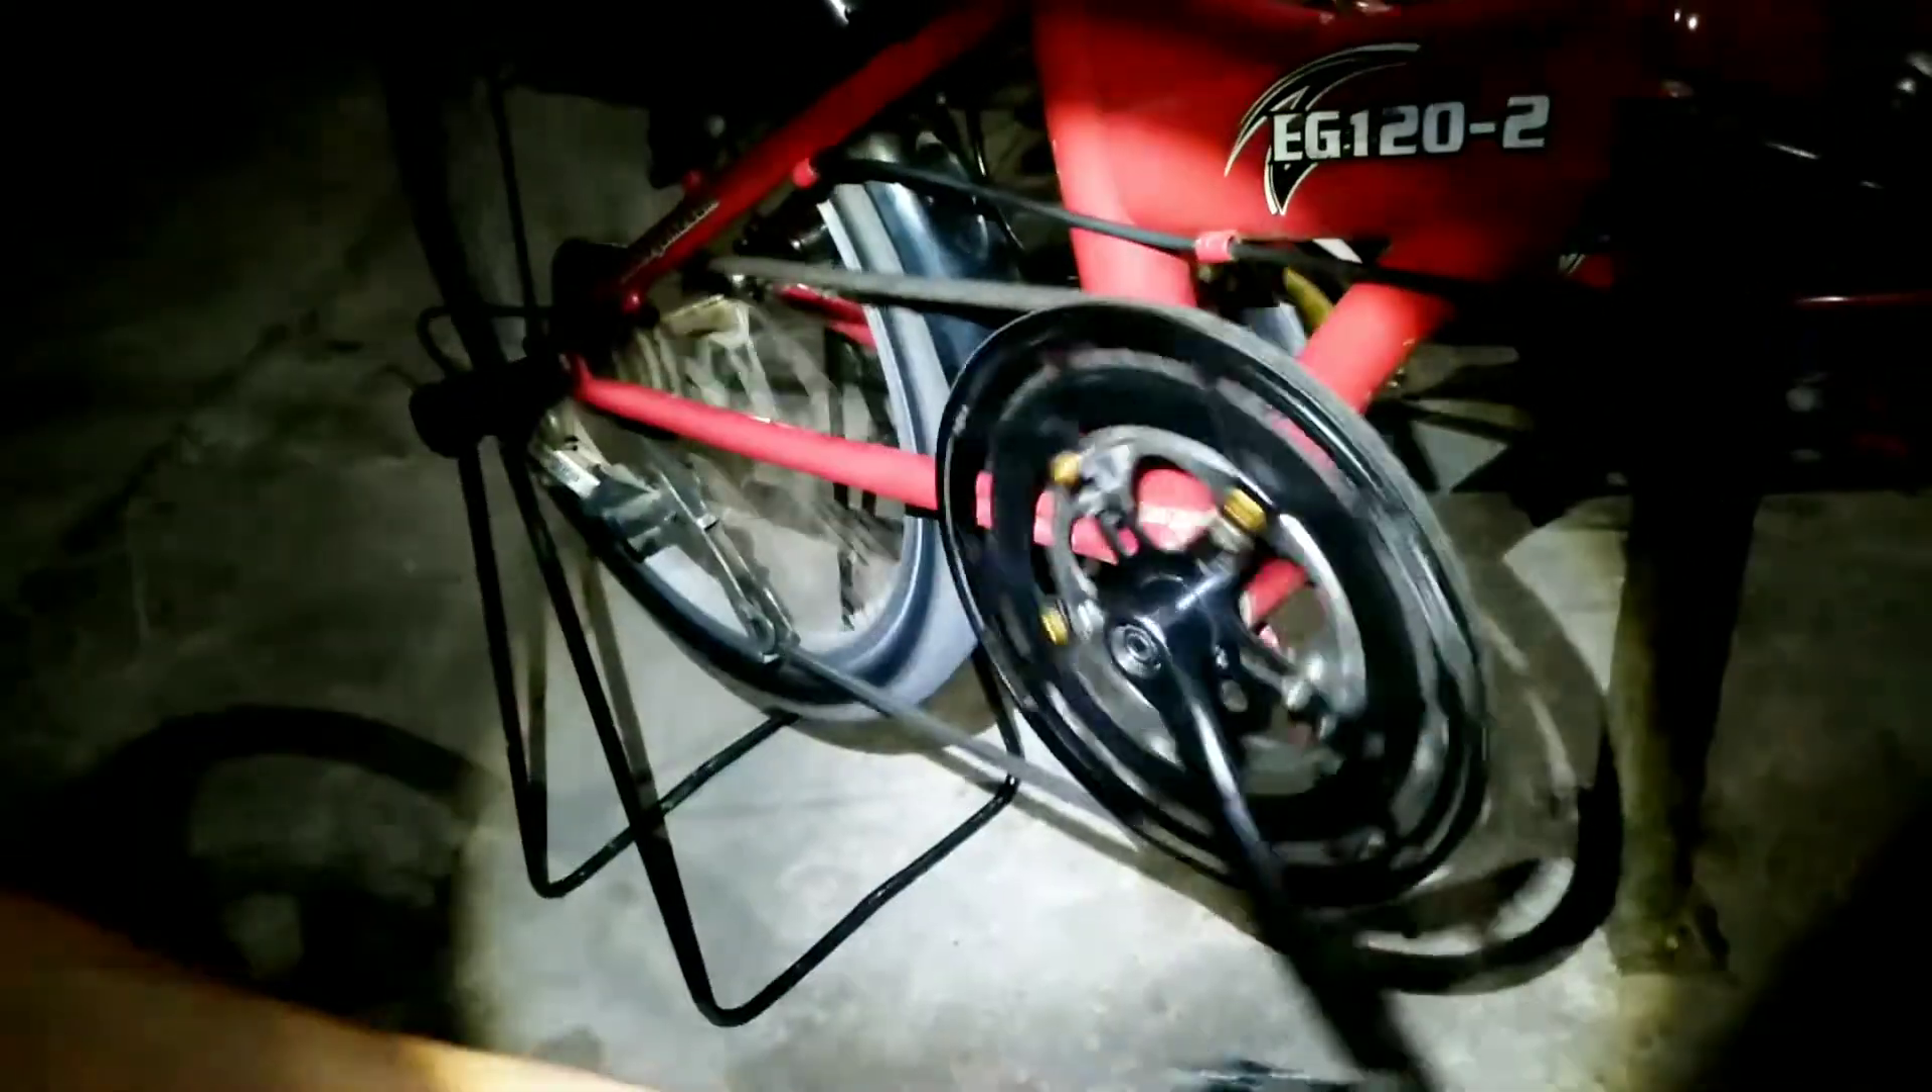Crank sudah terpasang guys. Crank sudah terpasang guys, dicoba.